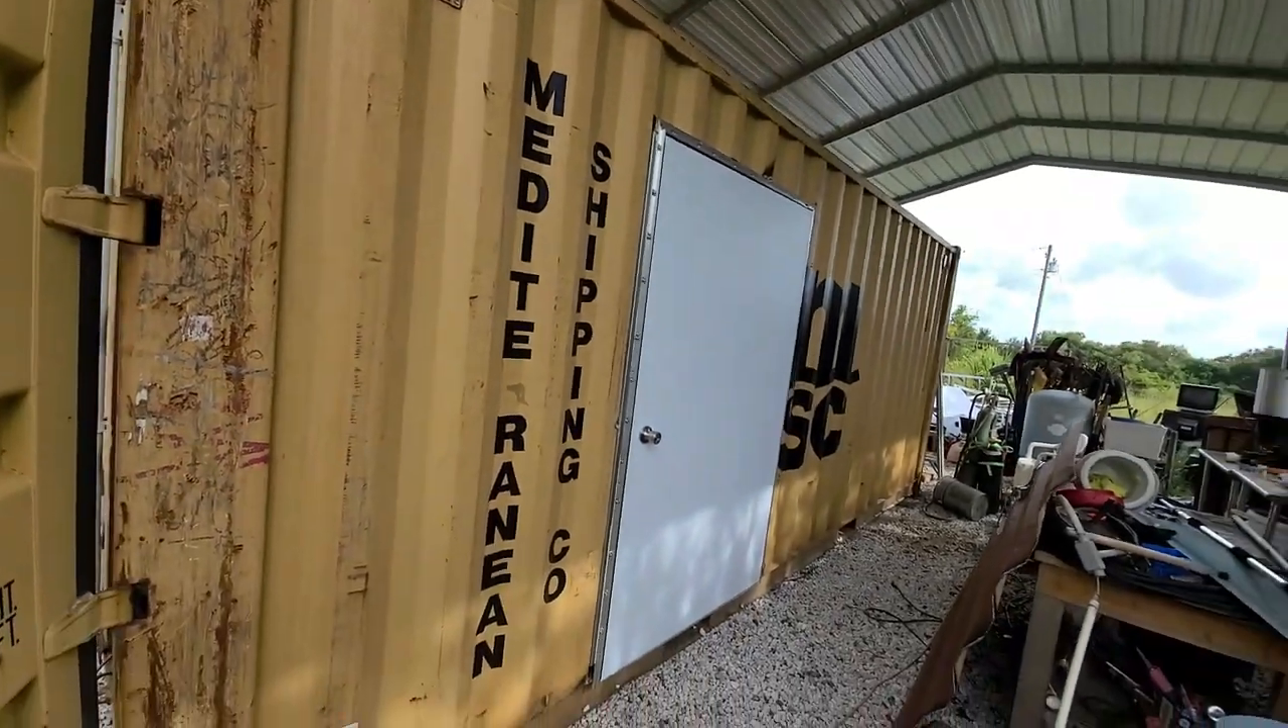We got a nice four foot door finally installed.